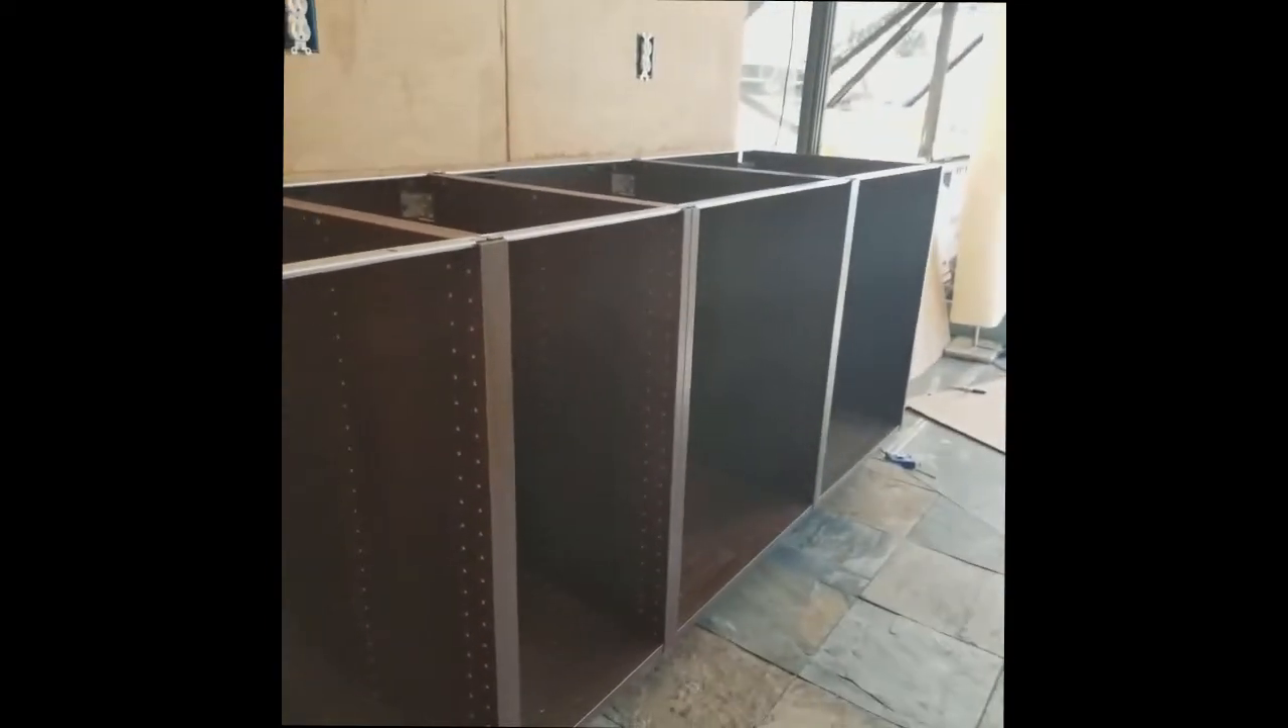I've got the bottom cabinets in. Got to do a little bit of tweaking, leveling, and squaring, and all that stuff.